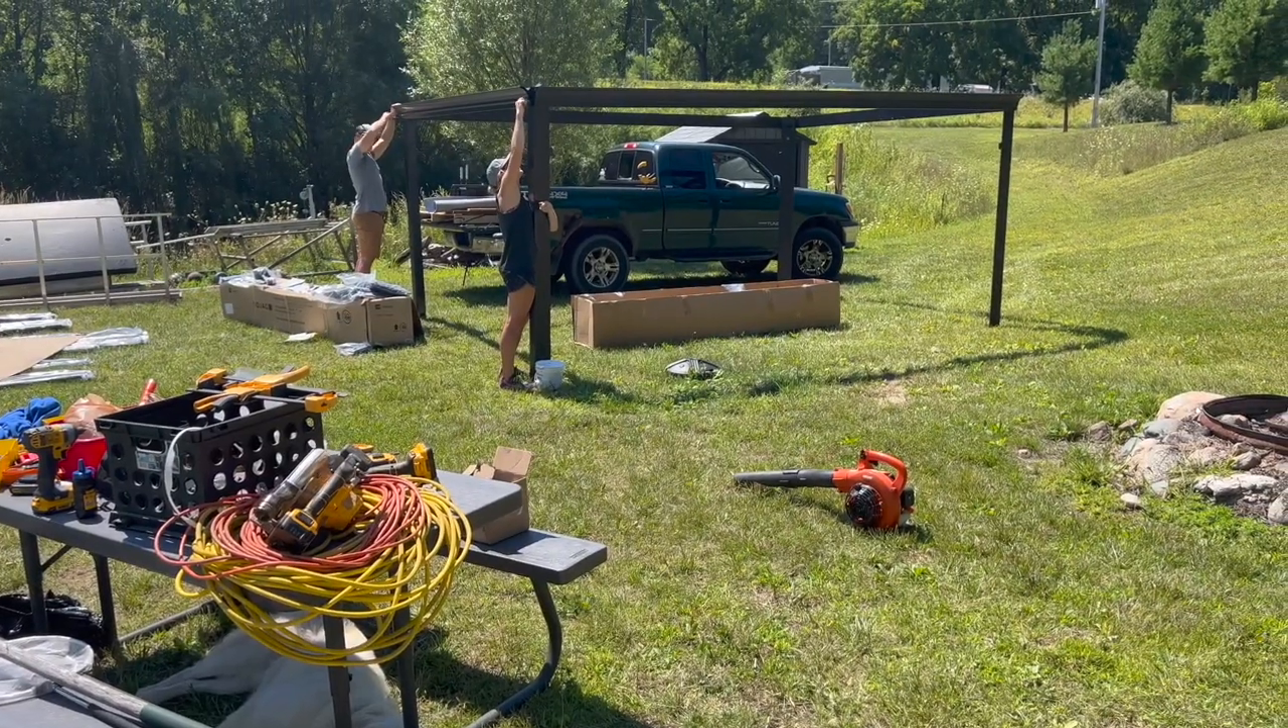And the gazebo structure is beginning to be built.